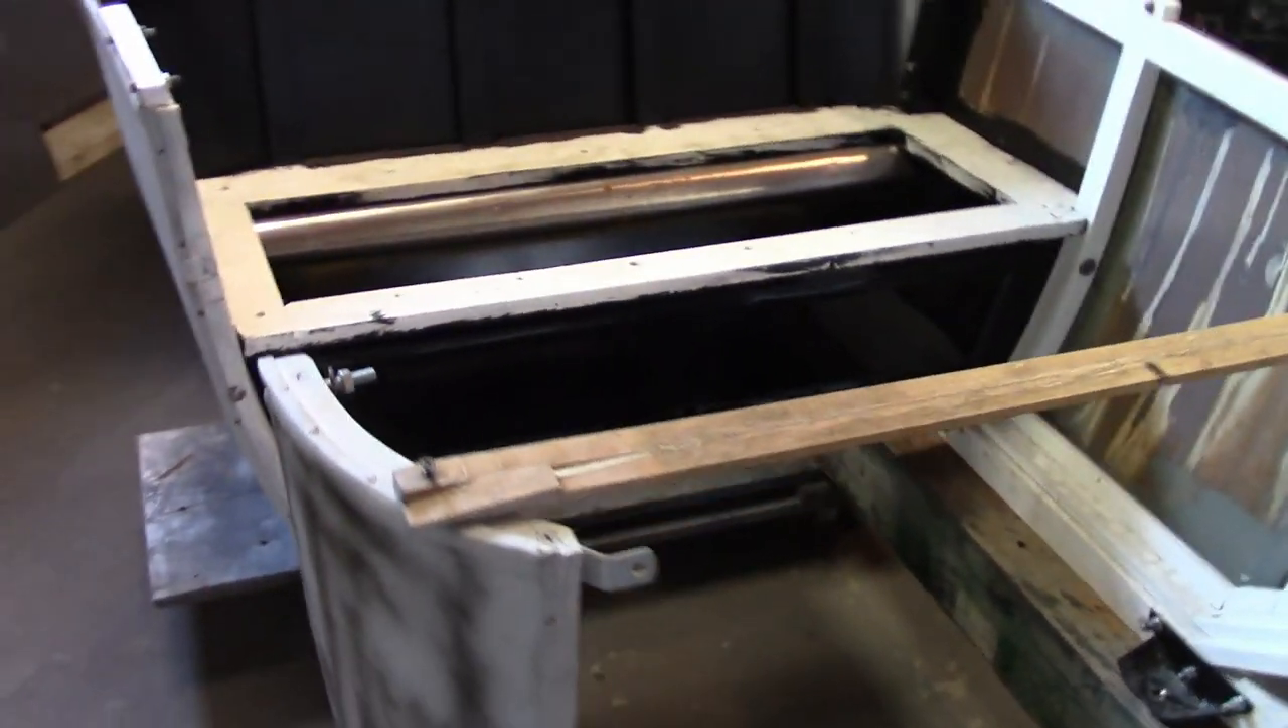Another thing I'll point out, which I figured out a while ago, I just never got around to mentioning it, is I got this piece of wood between the cowl panels.